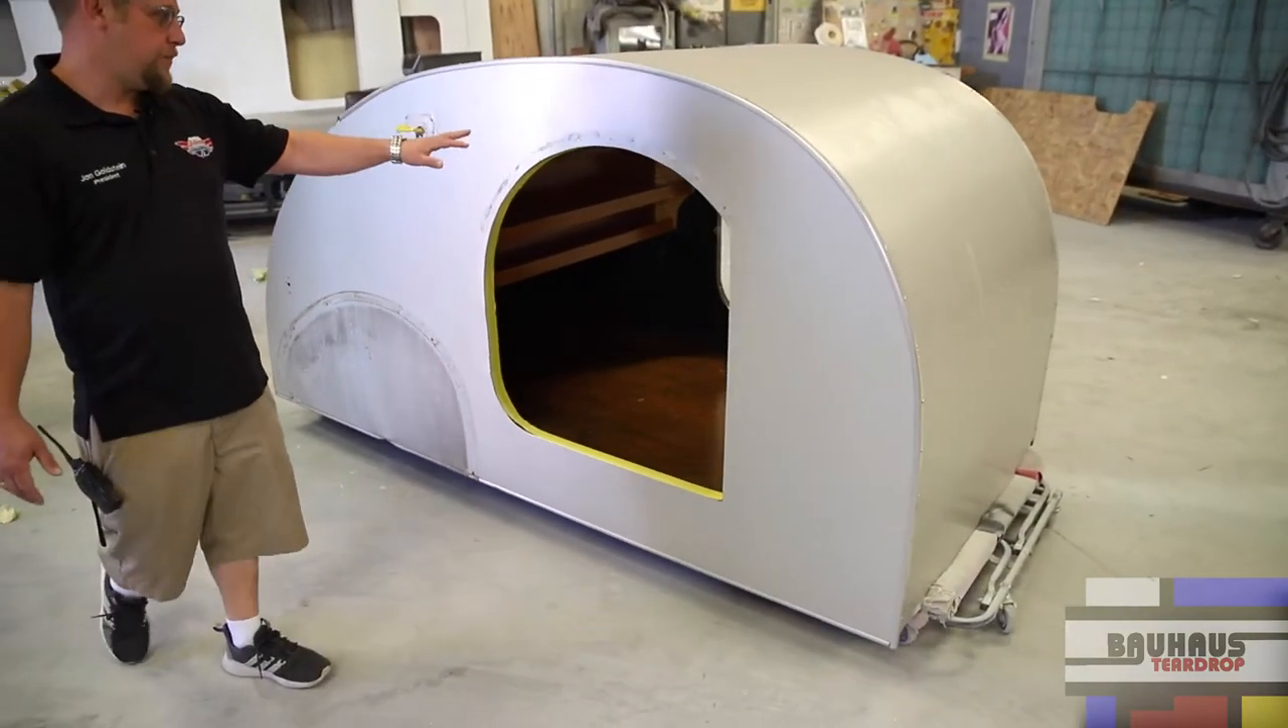Fenders have been removed, door's been removed.